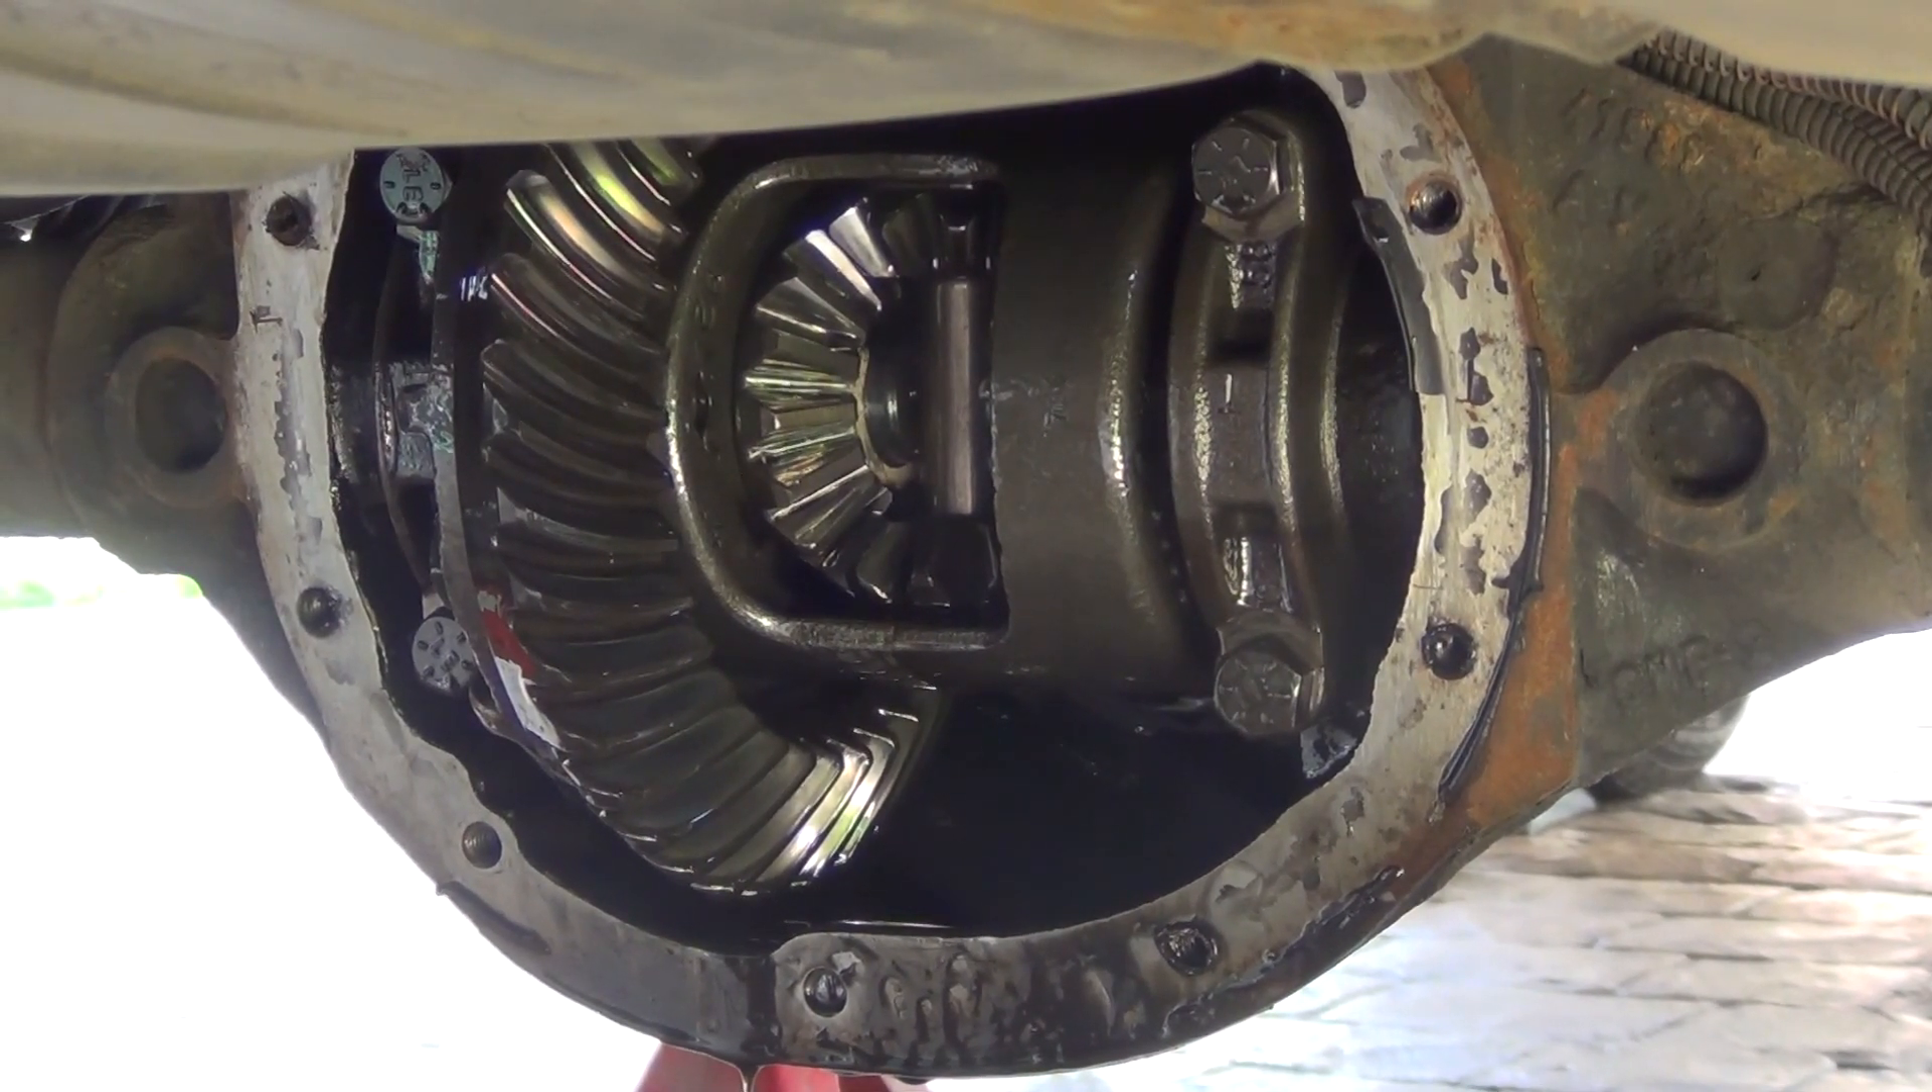All right so as you can see I've taken the cover off, I'm going to let it drip.